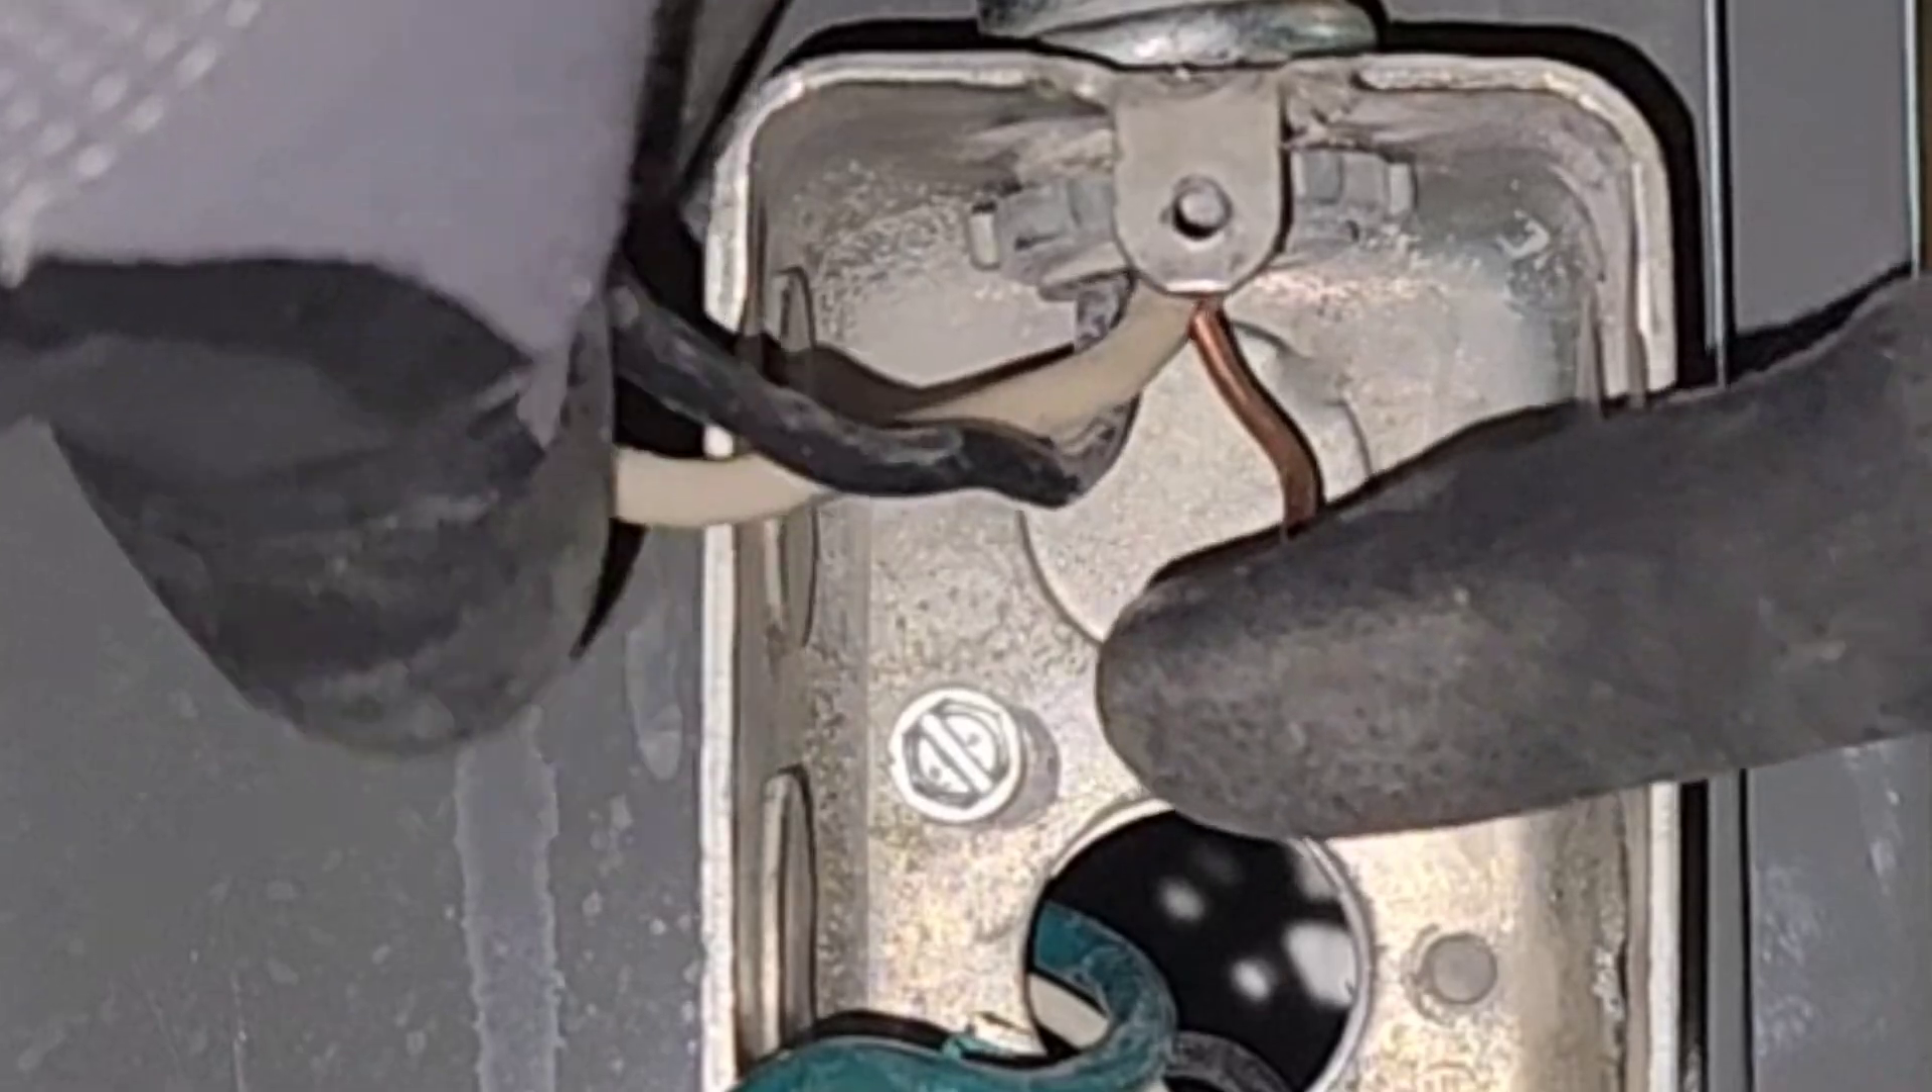Okay now that I have my outlet removed I have a white wire, a black wire, and a bare copper wire.